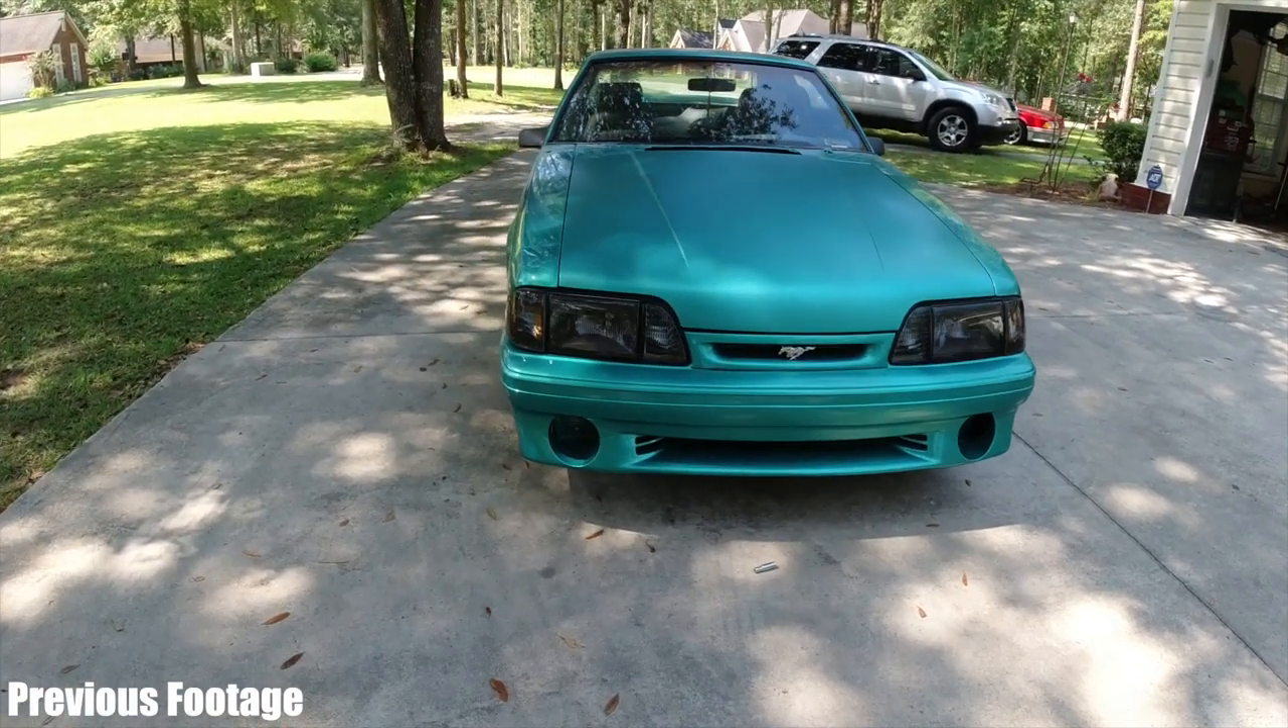As you can see I've got the tinted headlights in.